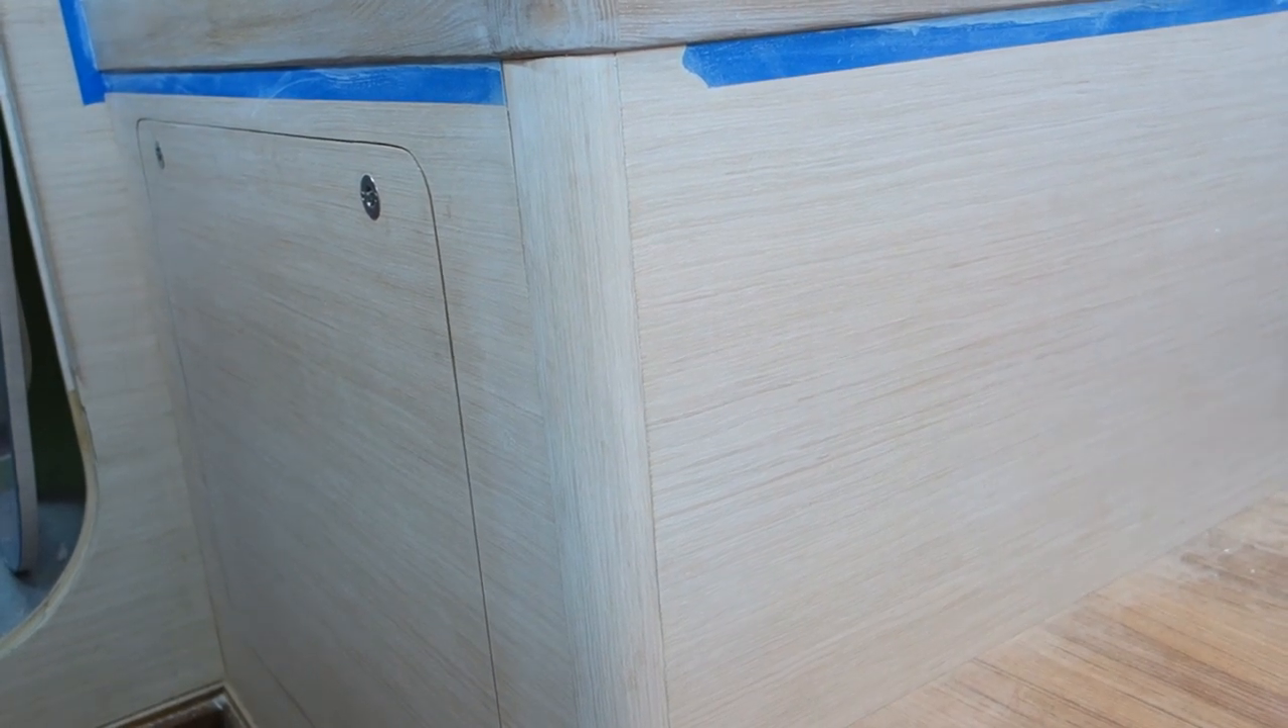So there was quite a bit of preparation involved but the veneer is finally on, went on this morning.